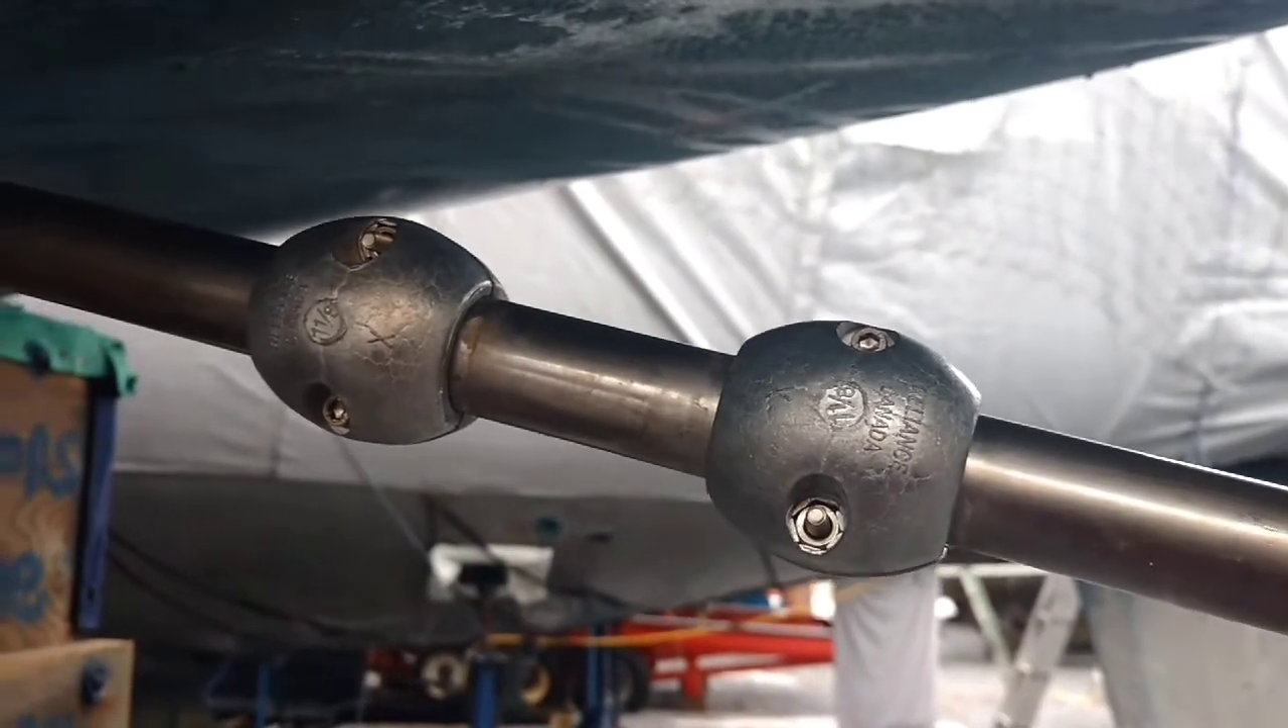Both zinc anodes have been installed.